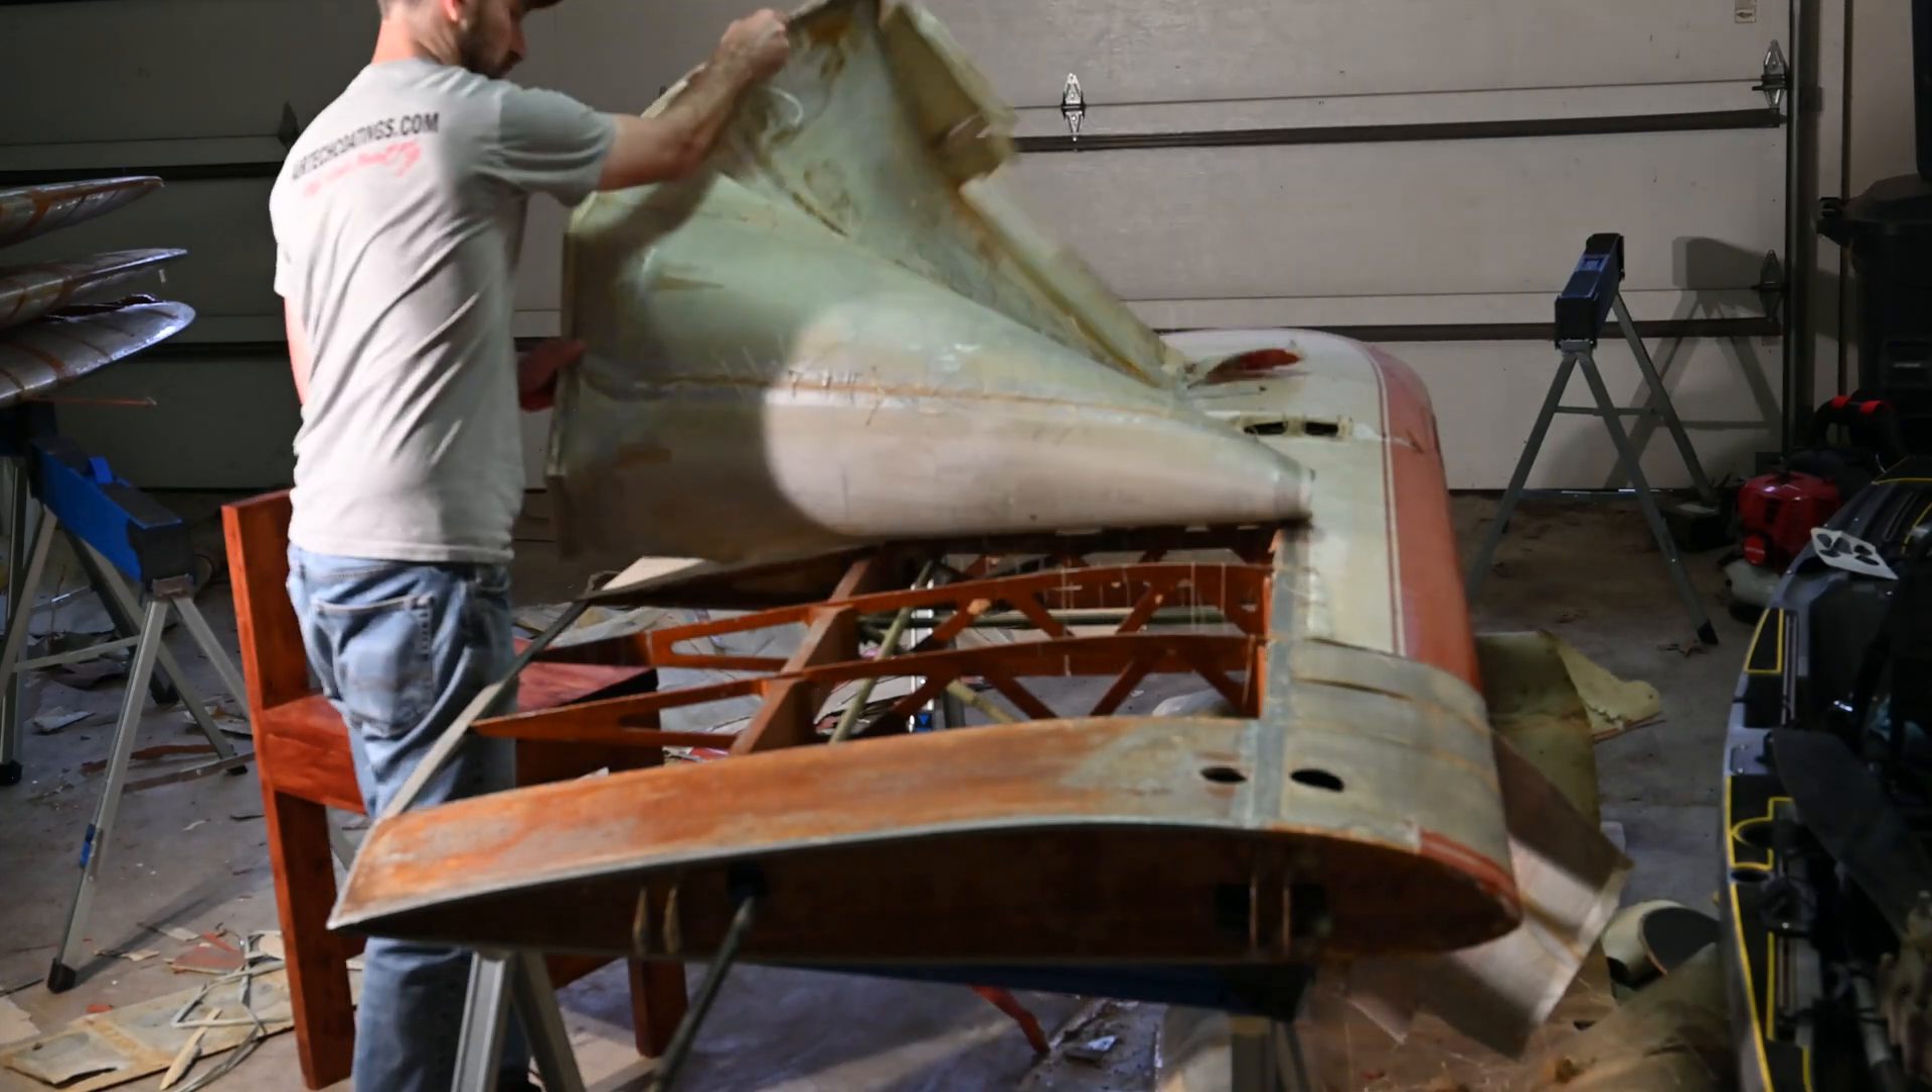So I've already started removing the fabric, and I'm about halfway down the wing at this point.